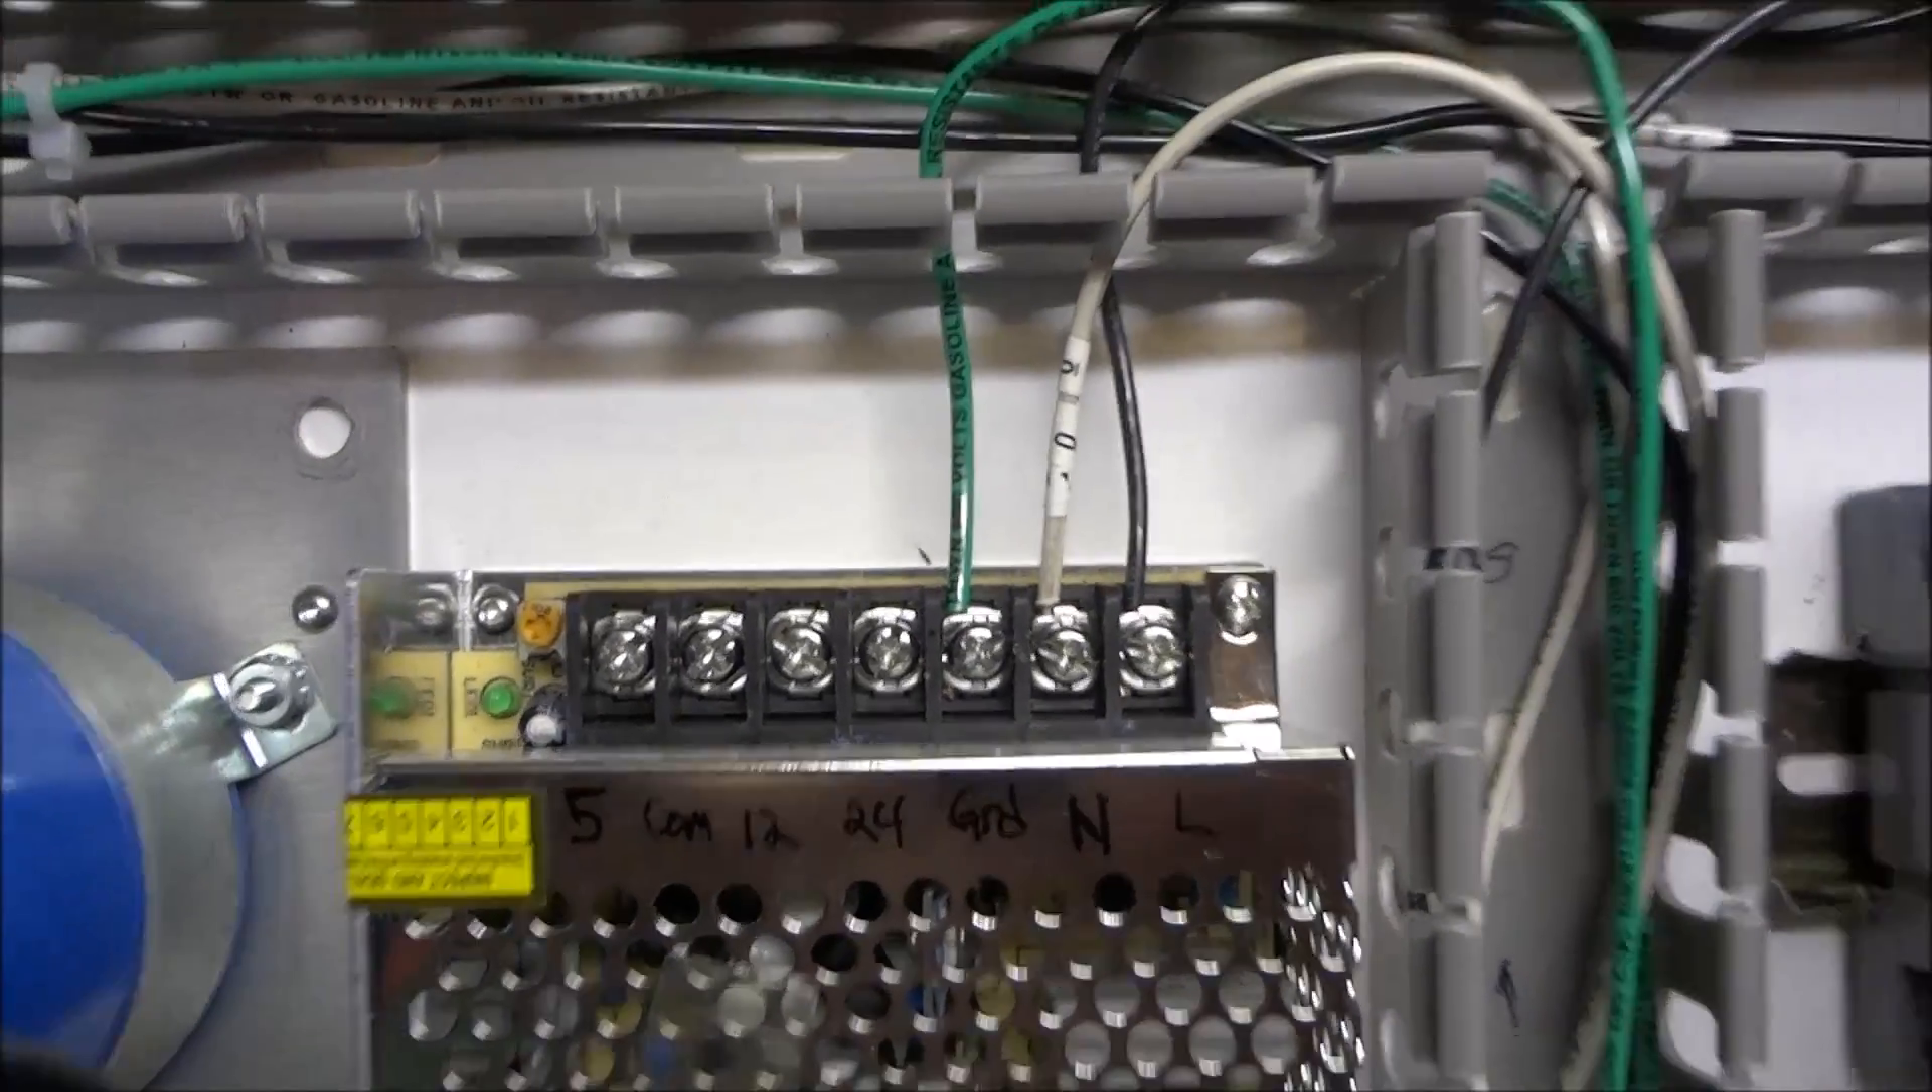Ok, so now we have our neutral connected, our power connected, and our ground connected to our TriPower power supply.